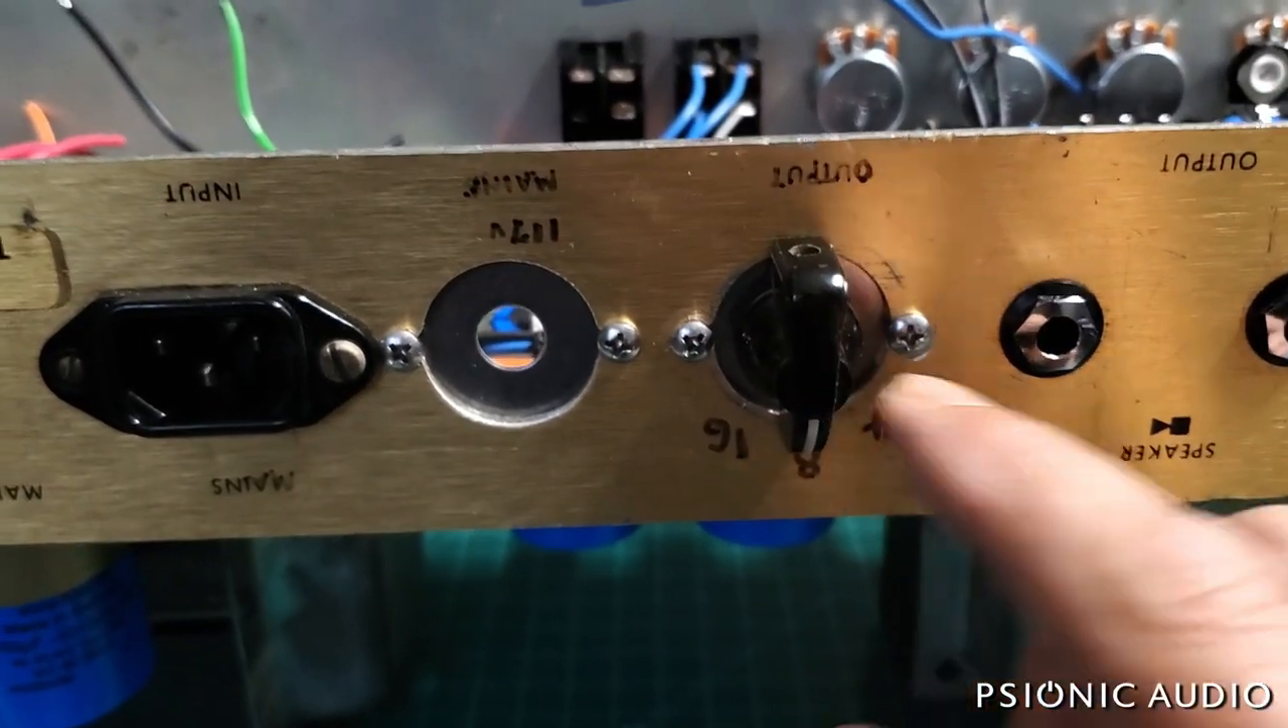All right, so here I've got an impedance selector switch mounted, much better than the crappy one that came in.